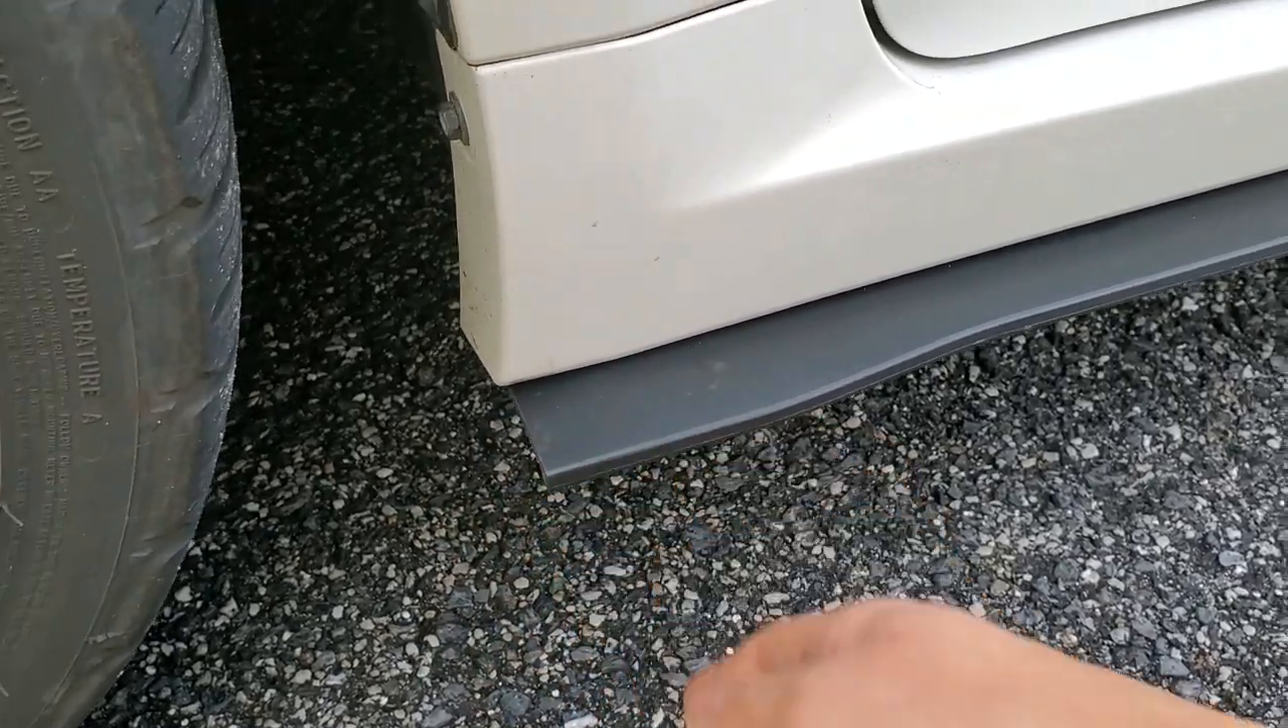I didn't even need to drill an additional hole here because this side skirt extension conforms to the underside of the skirt pretty well.